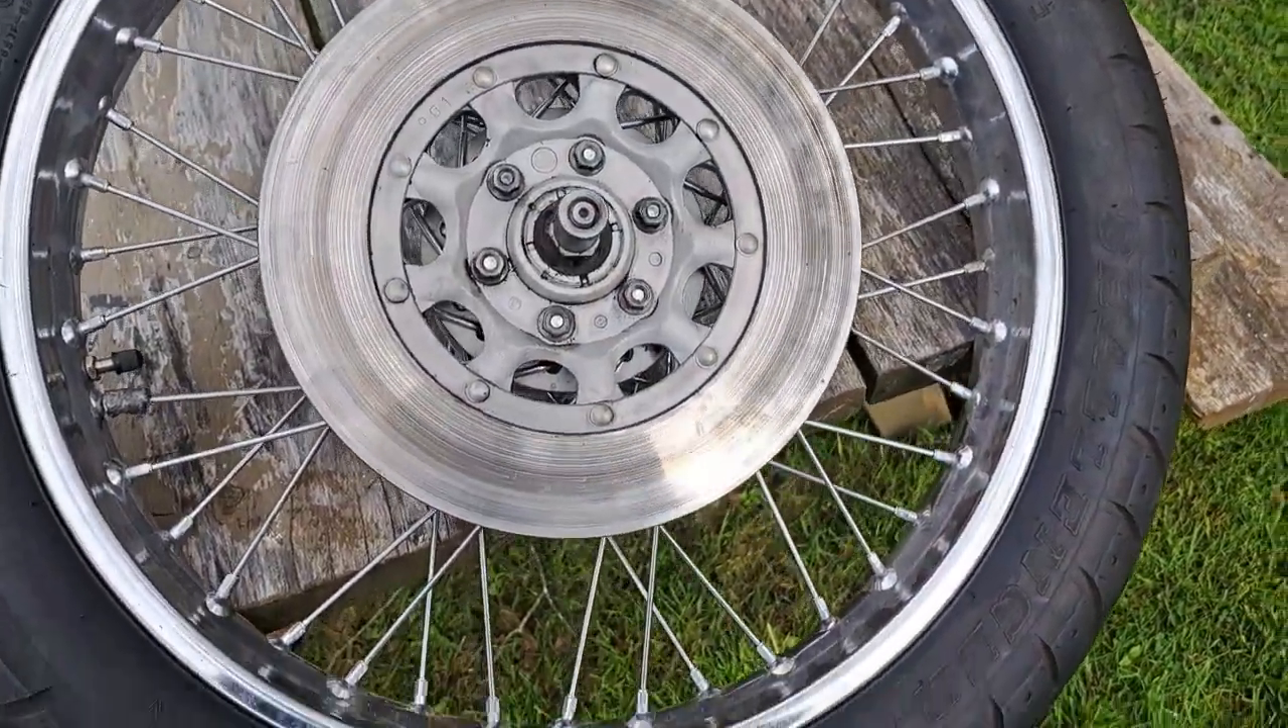Okay, I've got the disc back on there.